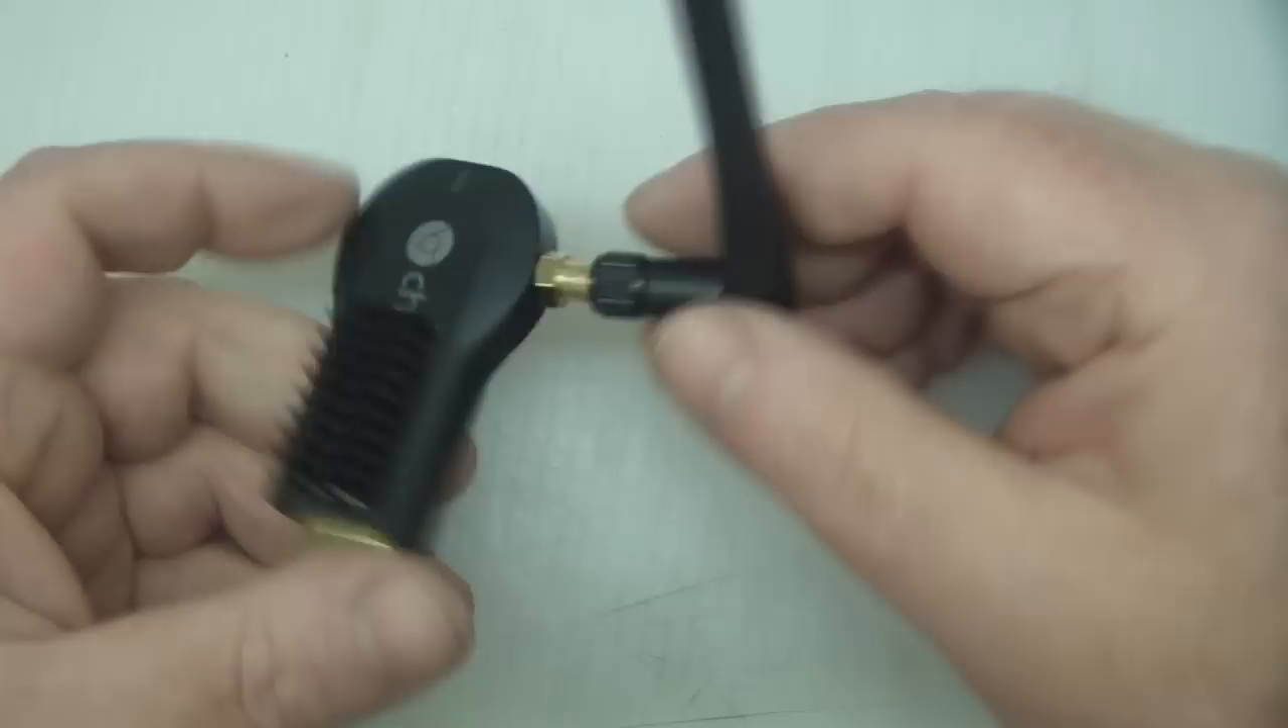So here it is all finished off with the heatsink in place and a small antenna.